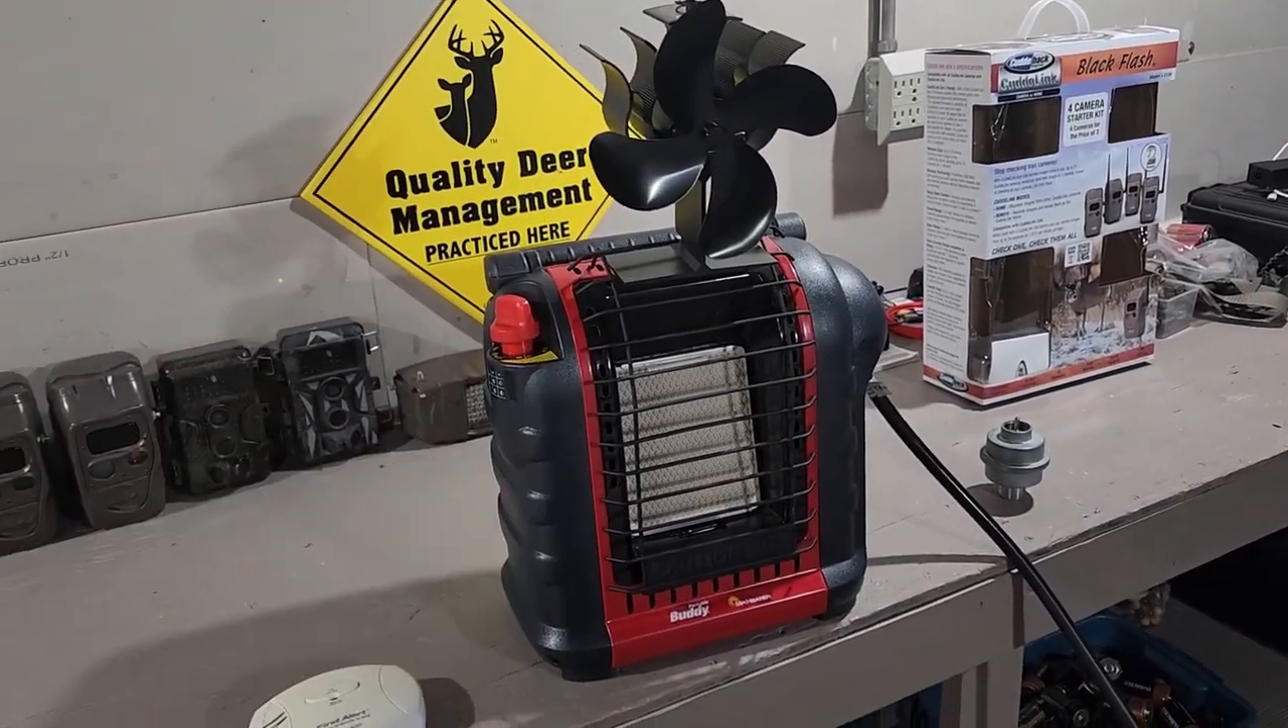I've got the fan mounted on top of the mr heater.